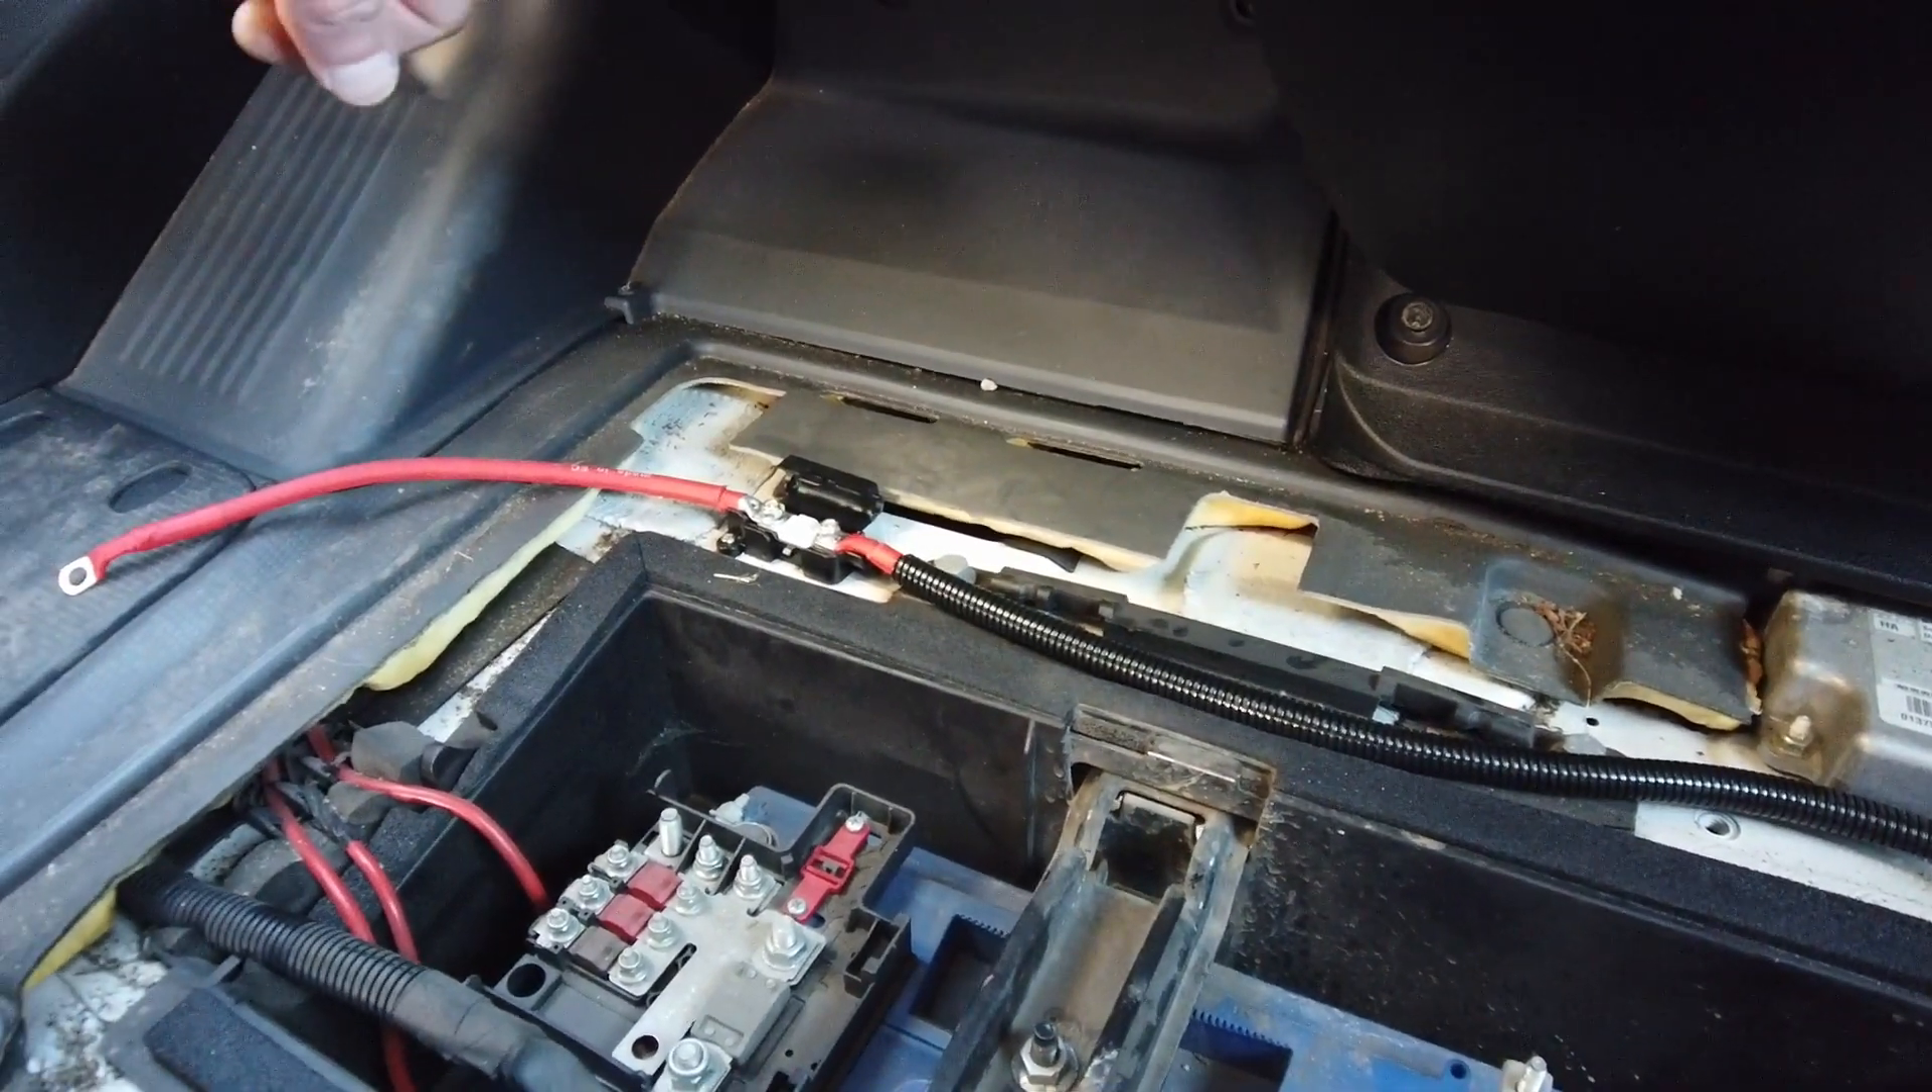So so far I've just run my cables in.